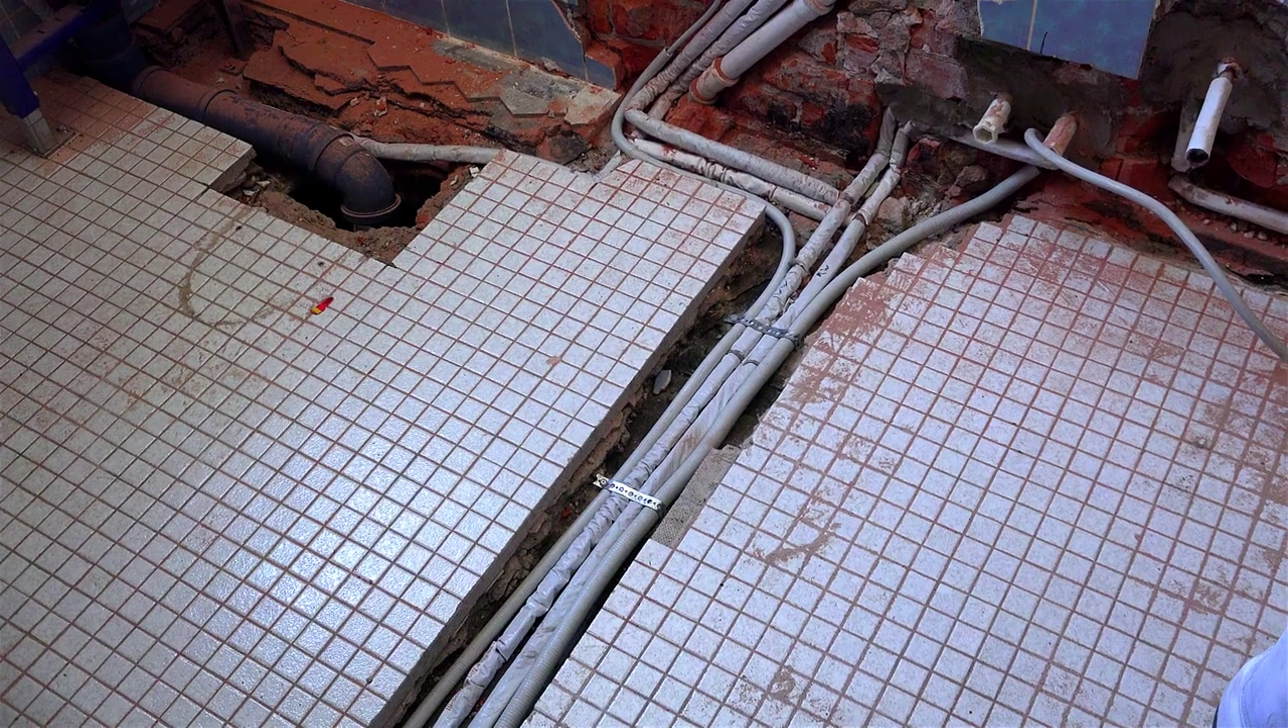Hier auf dem Fußboden sehen wir auch noch die Wasserleitungen und Stromleitungen hier neu verlegt.